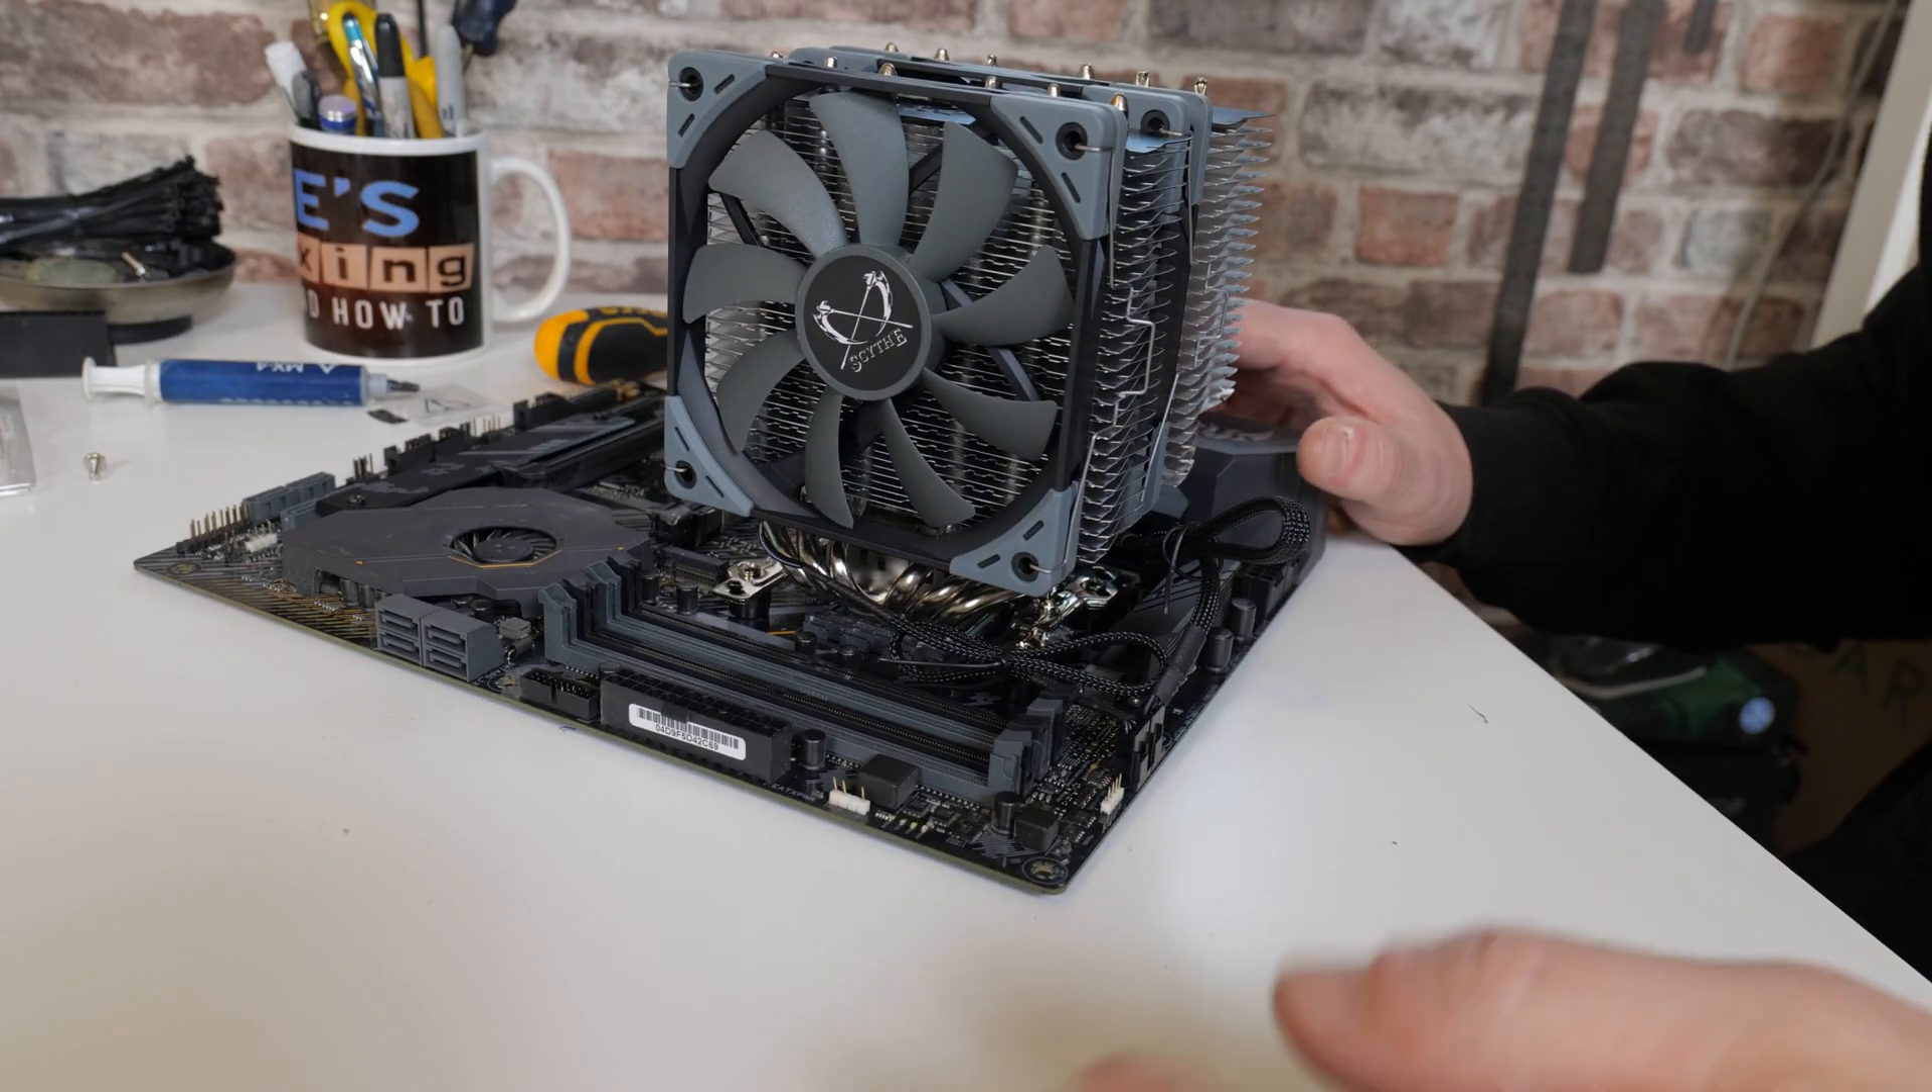So there we go that is our scythe fuma 2 installed on our am4 motherboard.